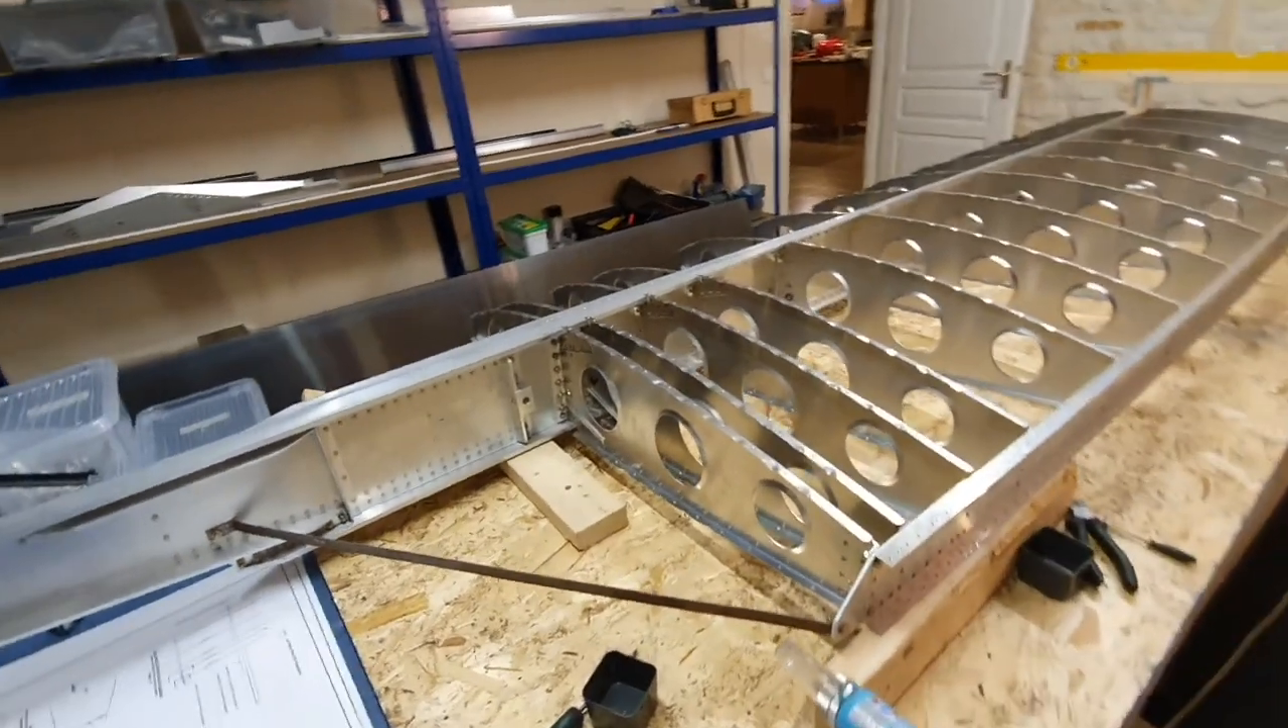We've got the basic wing box assembly all together all 13 sets of ribs are in place that includes the wing roots ribs as well.